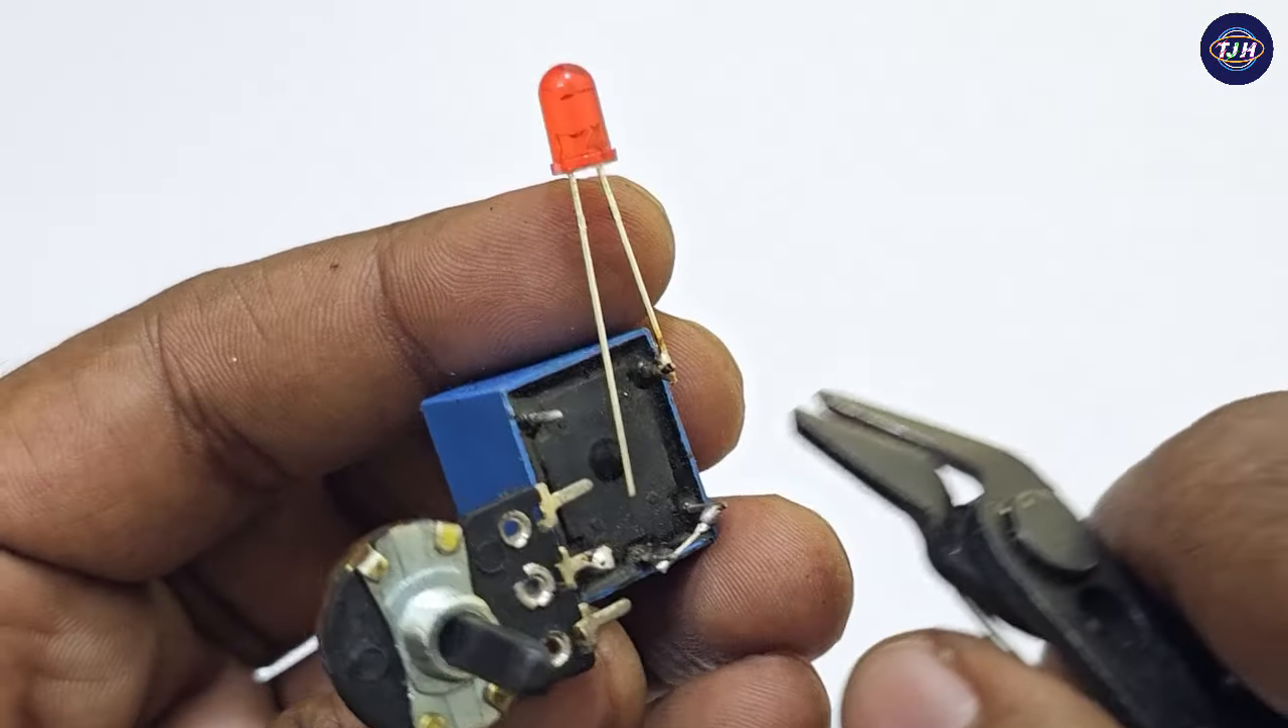यहाँ पर मैंने red LED को लगा लिया है।